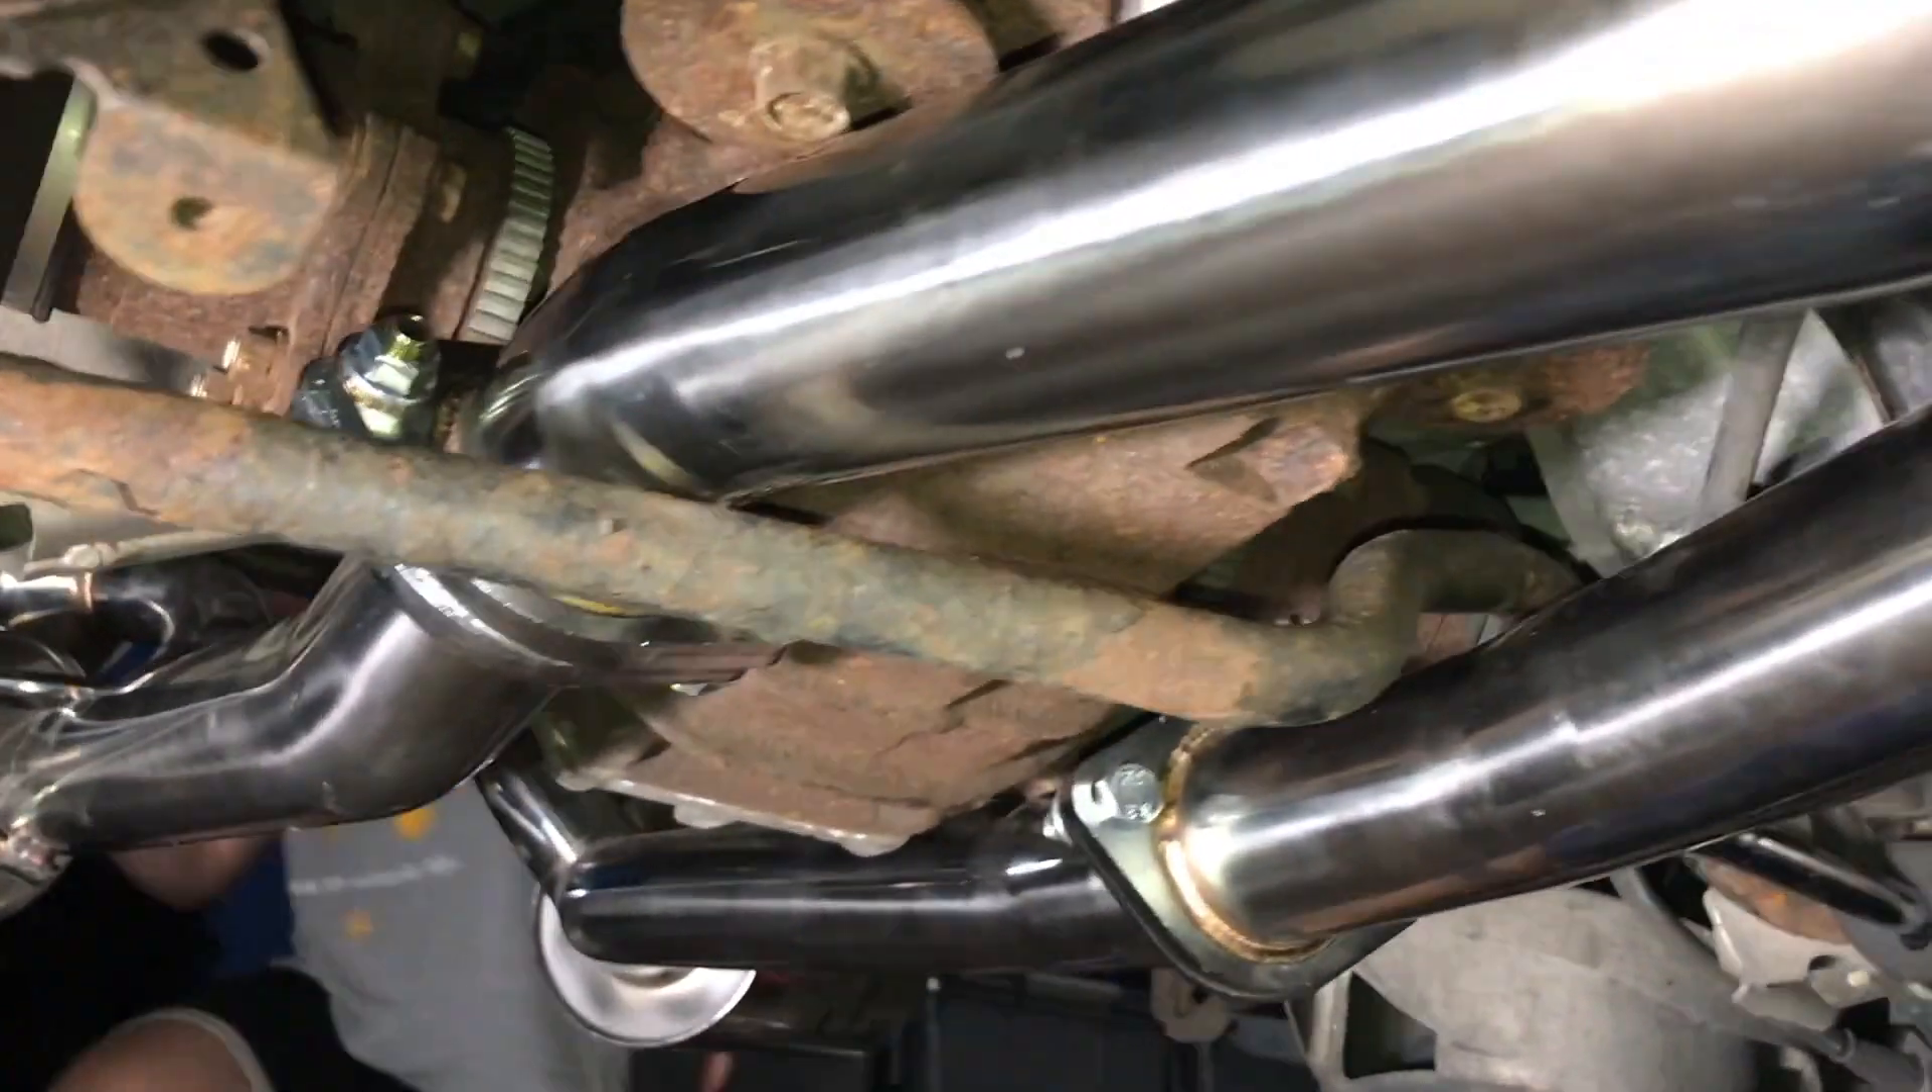All right, so we finally got the rest of the exhaust installed. It just runs down here and goes over the bar here.